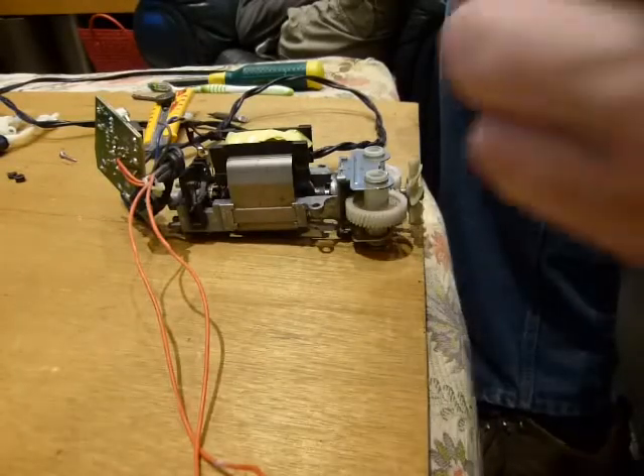Here's everything removed from the housing.